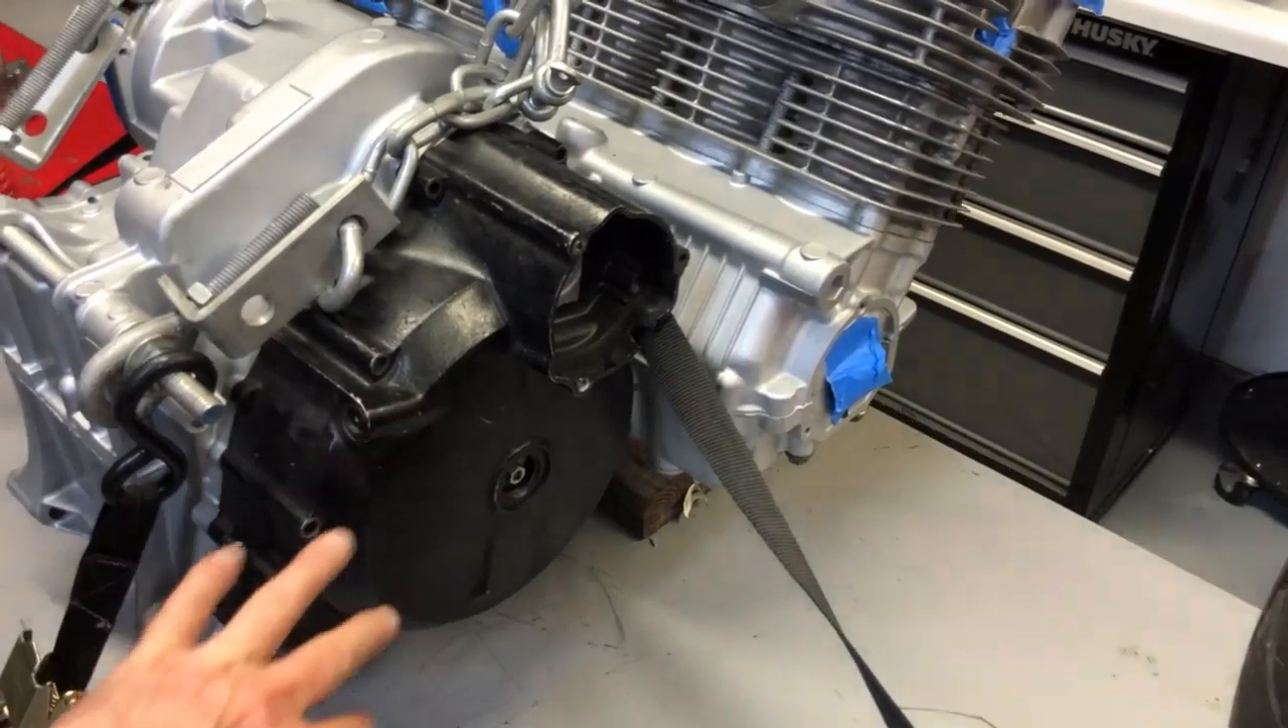I put one of my old clutch covers that has not been restored yet I've just kind of like placed it on there to cover the clutch assembly.